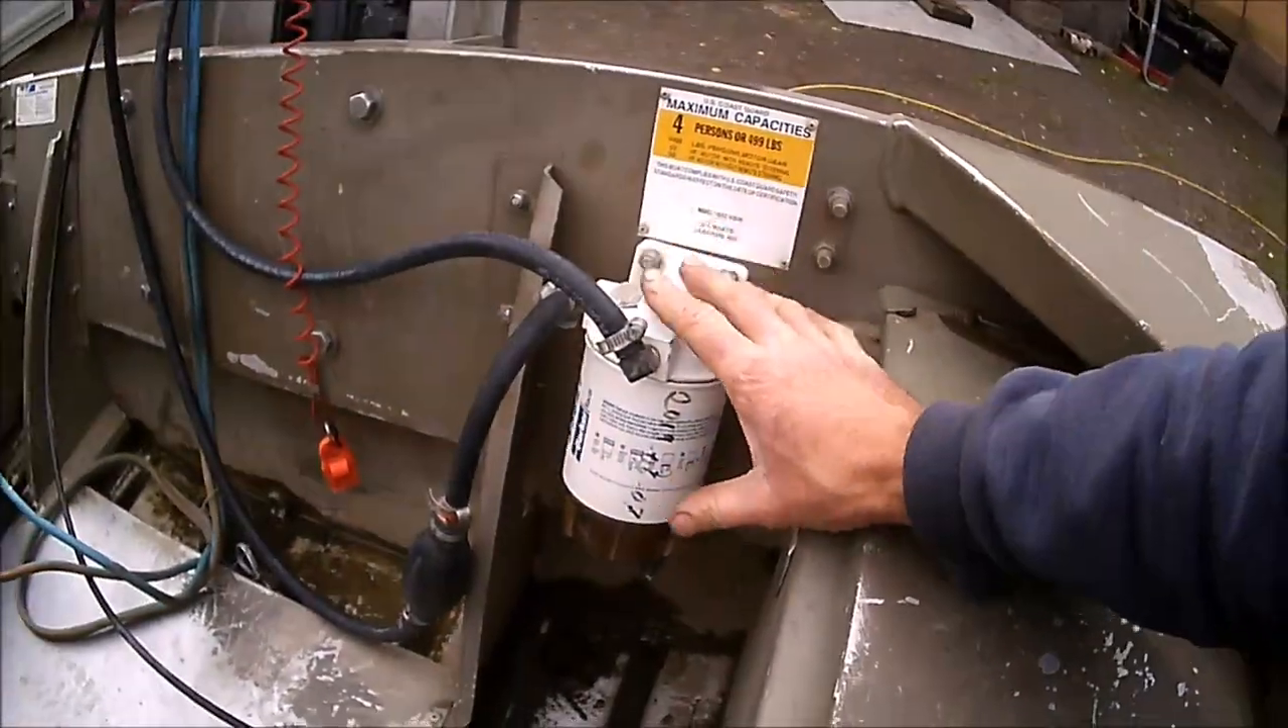J'ai remis mon filtre à essence, mon support de filtre en fait, en place.